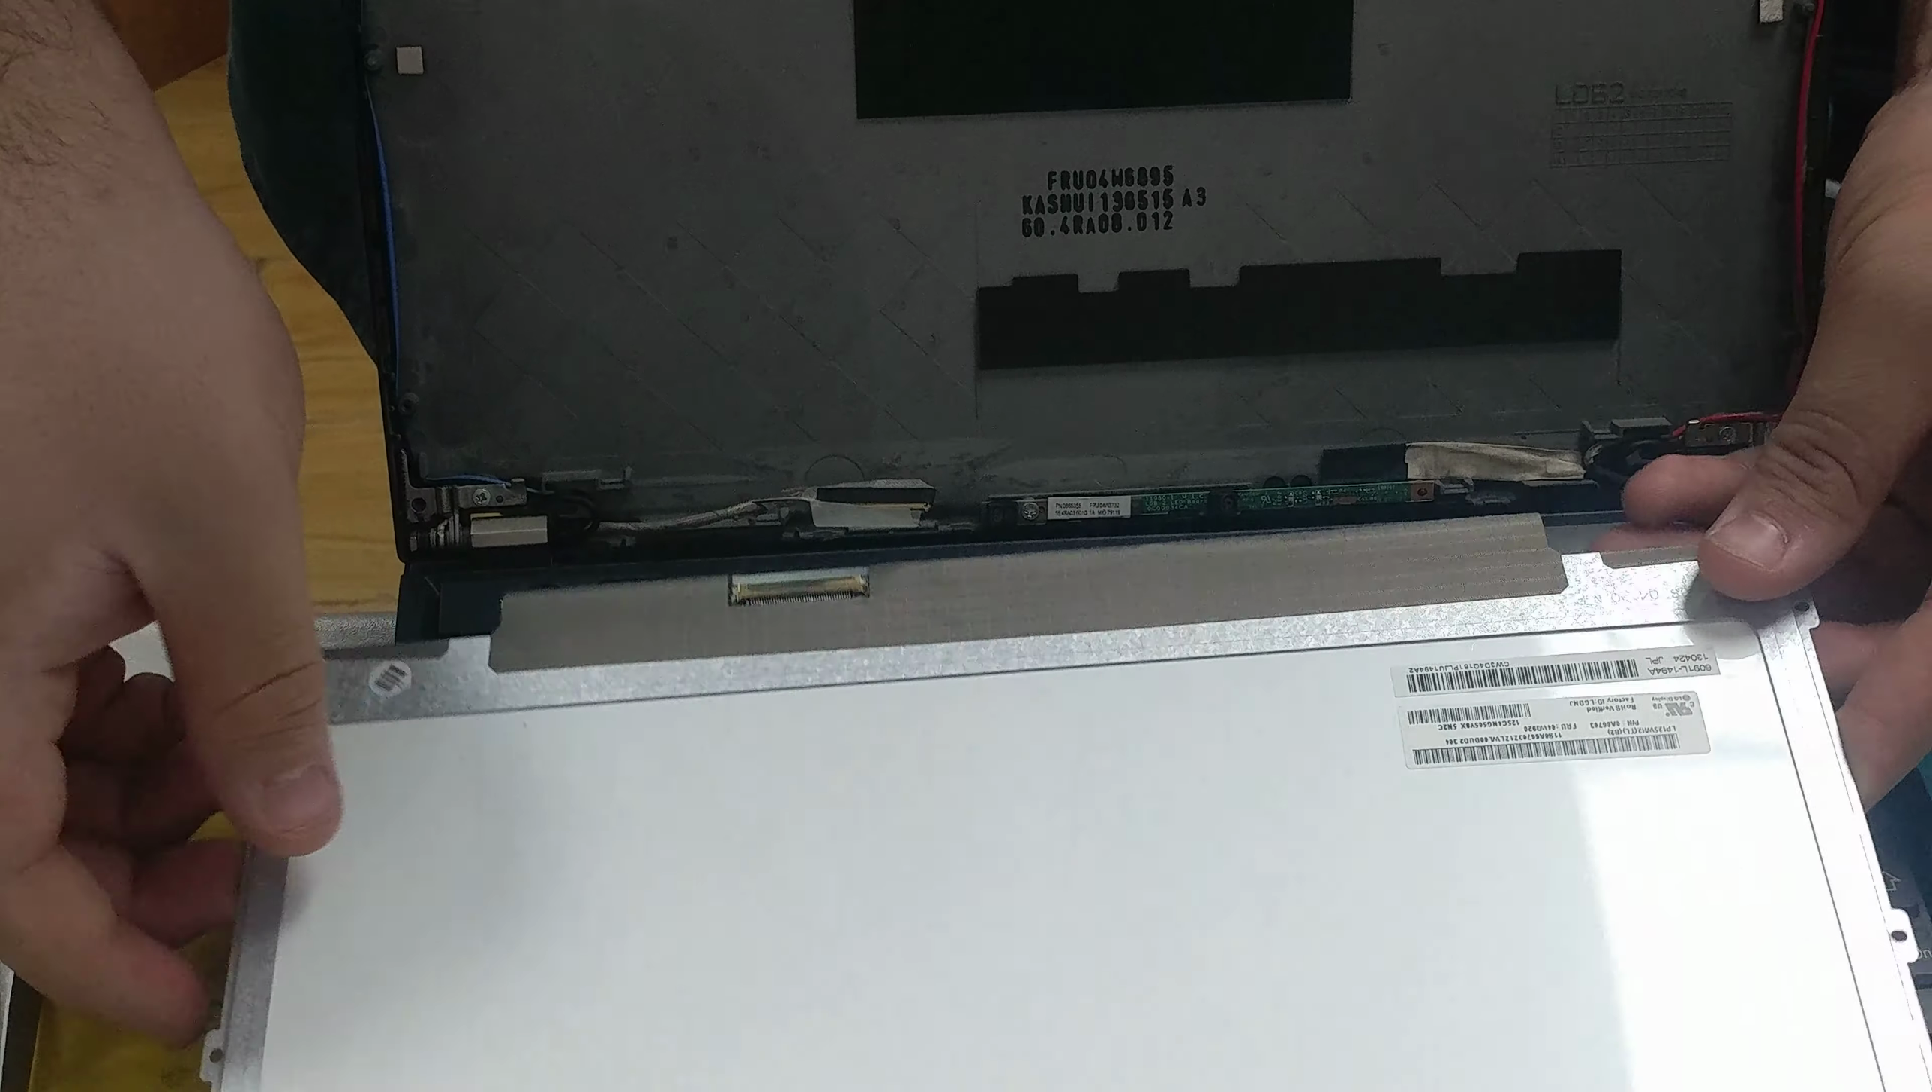And there you go Screen's completely out.